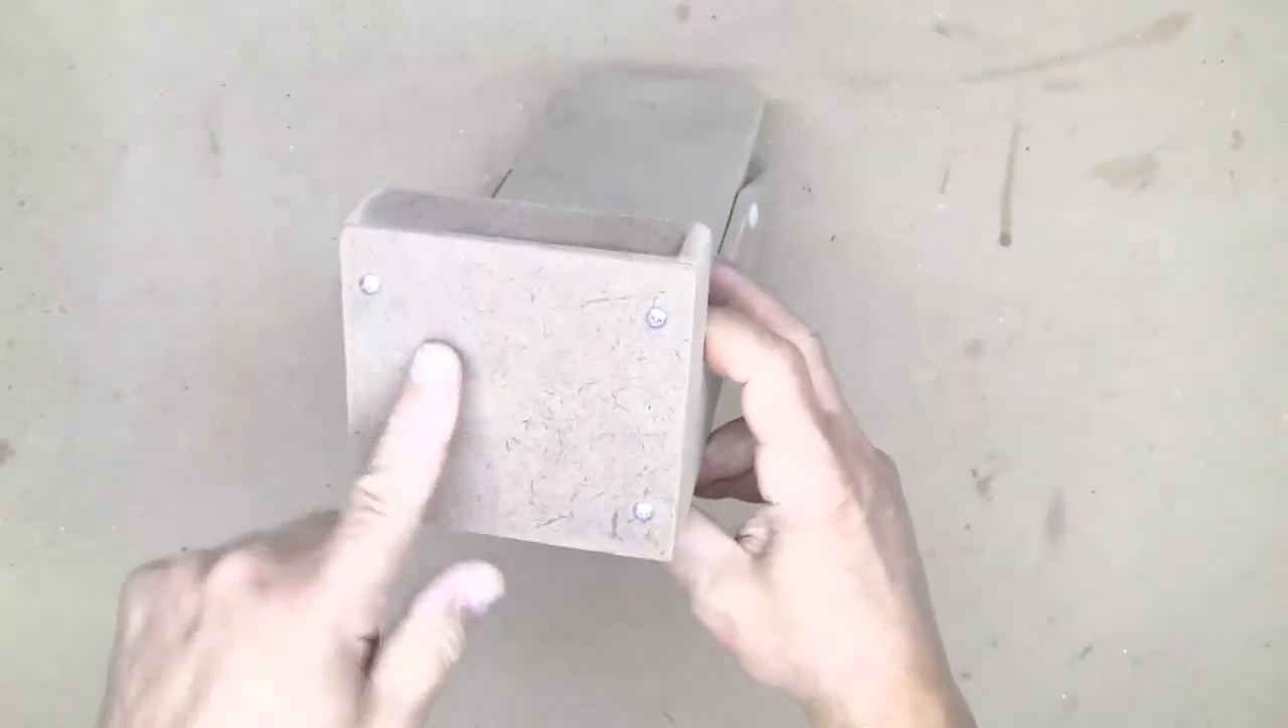Of course, we have the back on with the four screws.